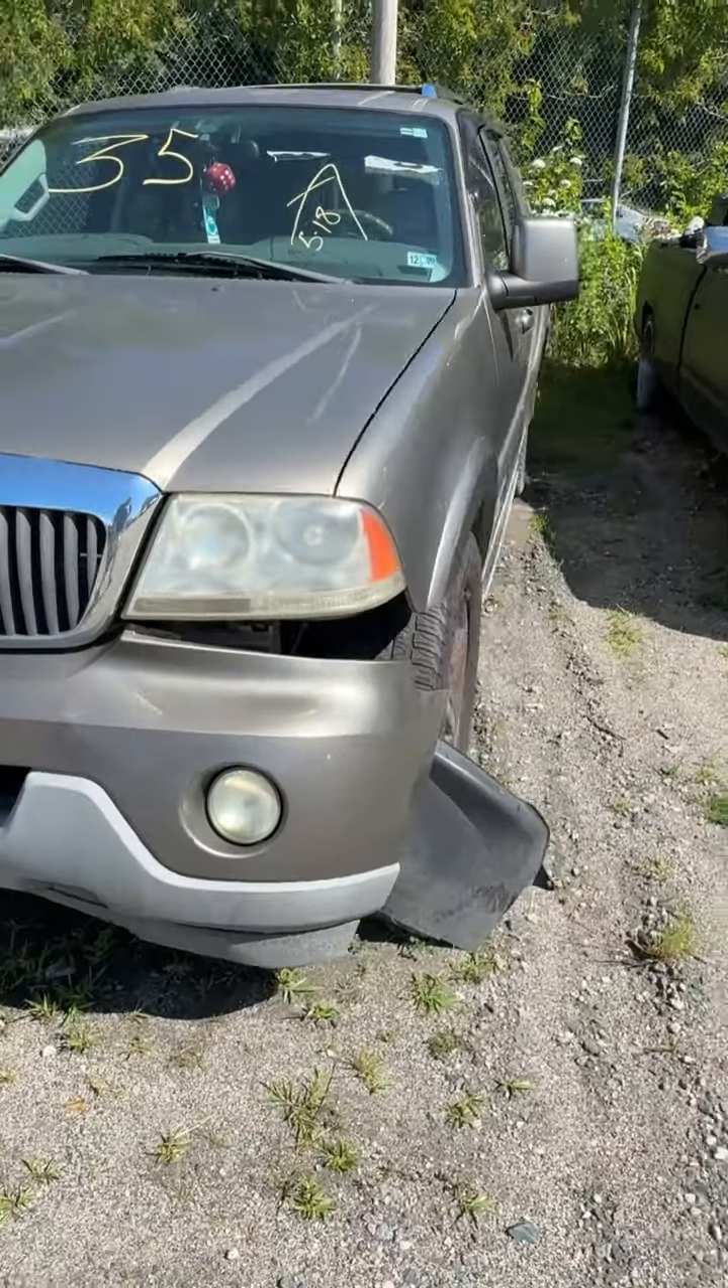Bumper trim is hanging down over here.